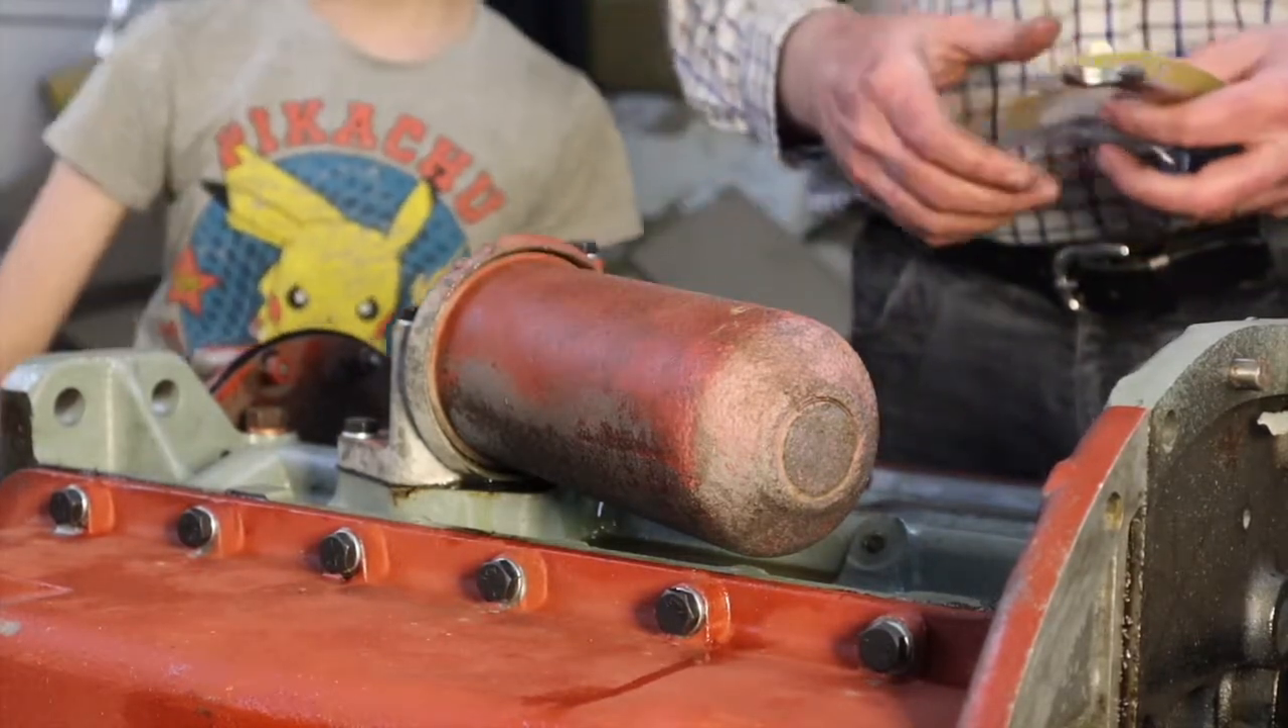We don't want to over-tighten it, because if you over-squash the rubber ring, it deforms and it doesn't seal properly. So, there we go. That's the oil filter on, and ready to roll.